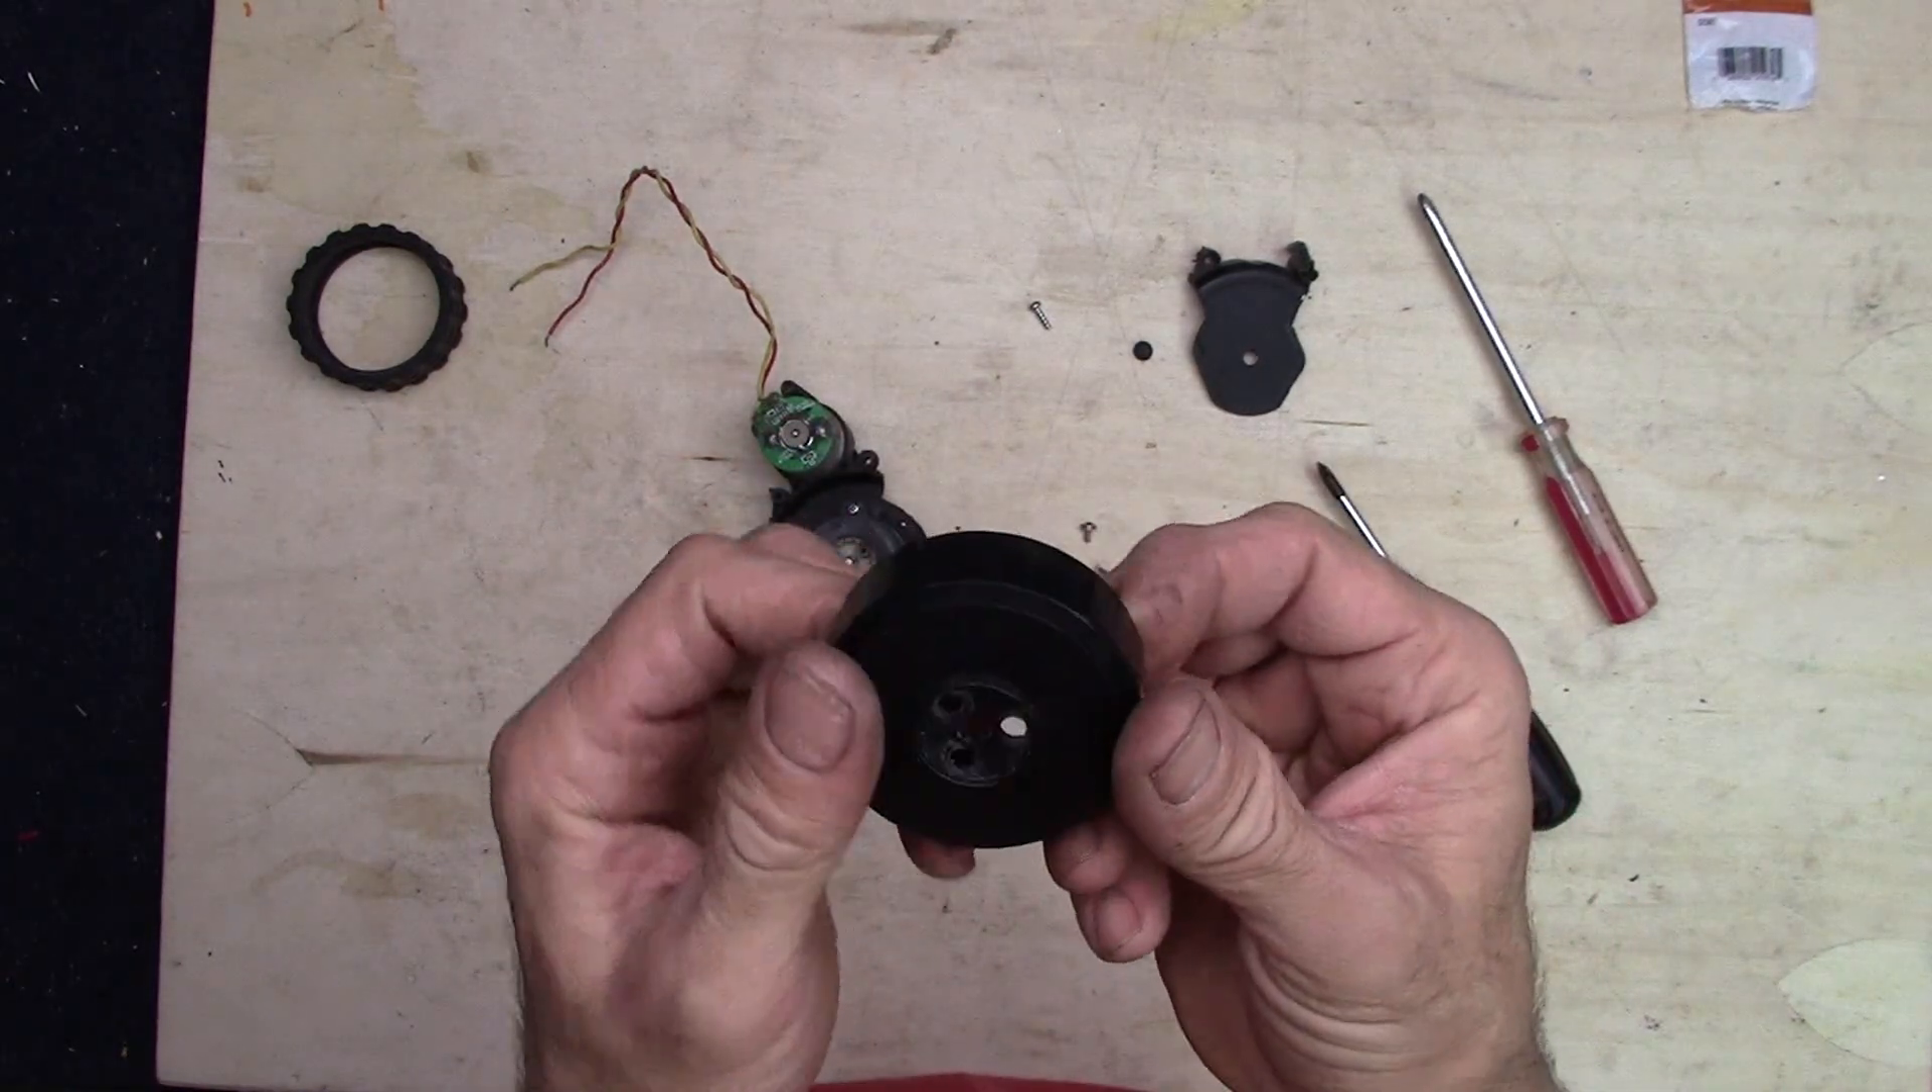One Roomba tire, one Roomba wheel naked of said tire.